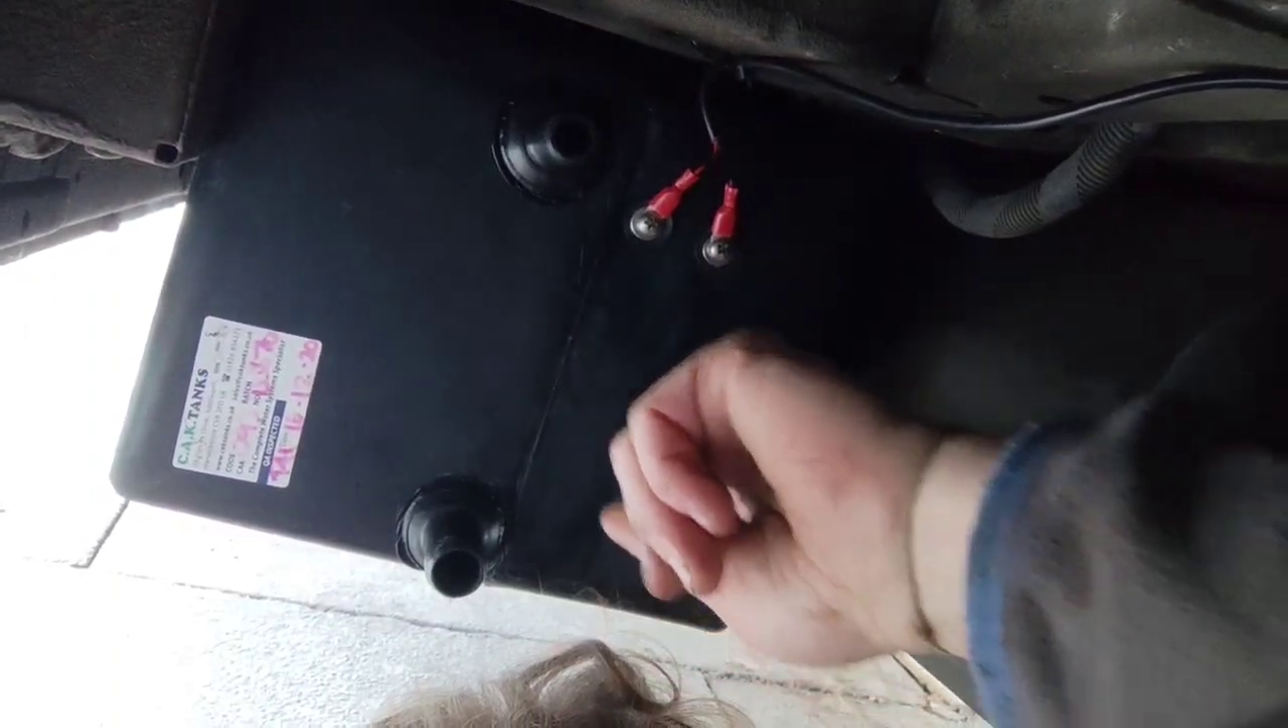Obviously as you can see here on the grey water tank I haven't got any pipes connected yet.